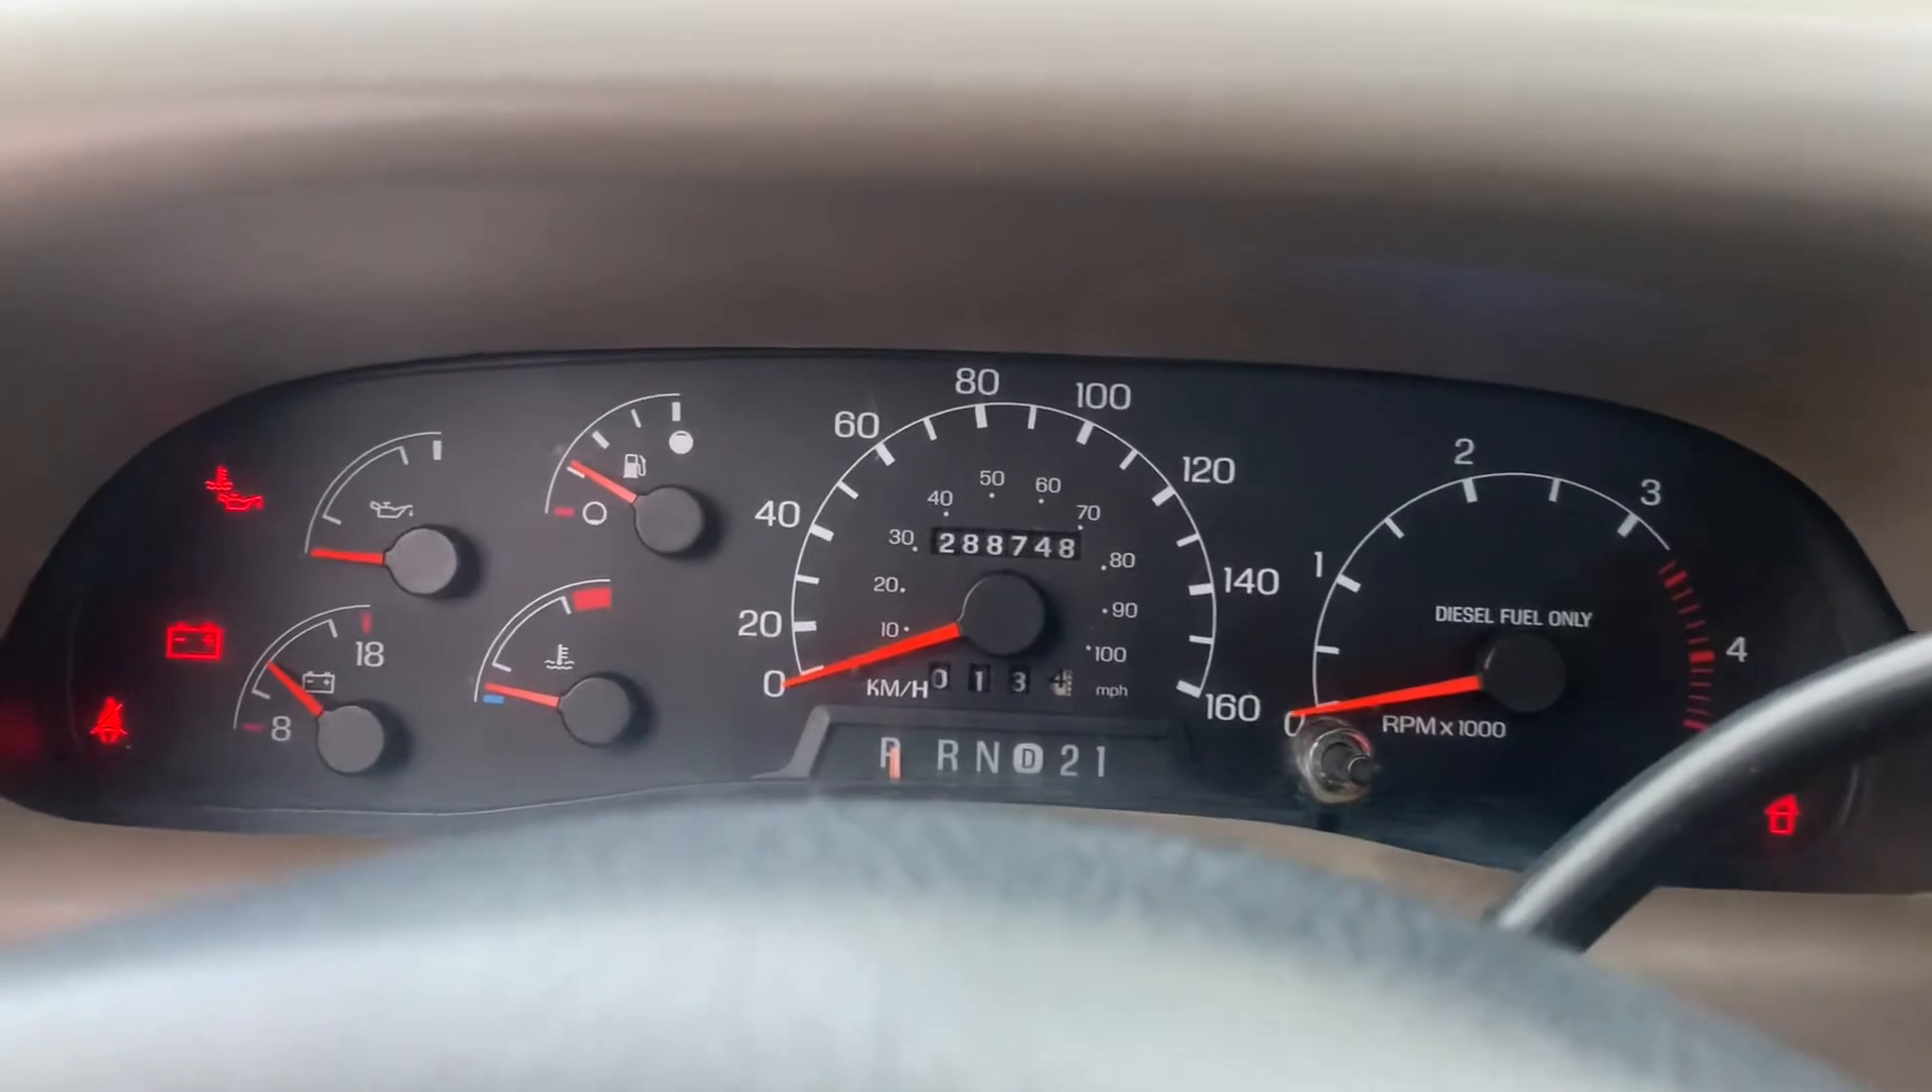All the gauges are back in.